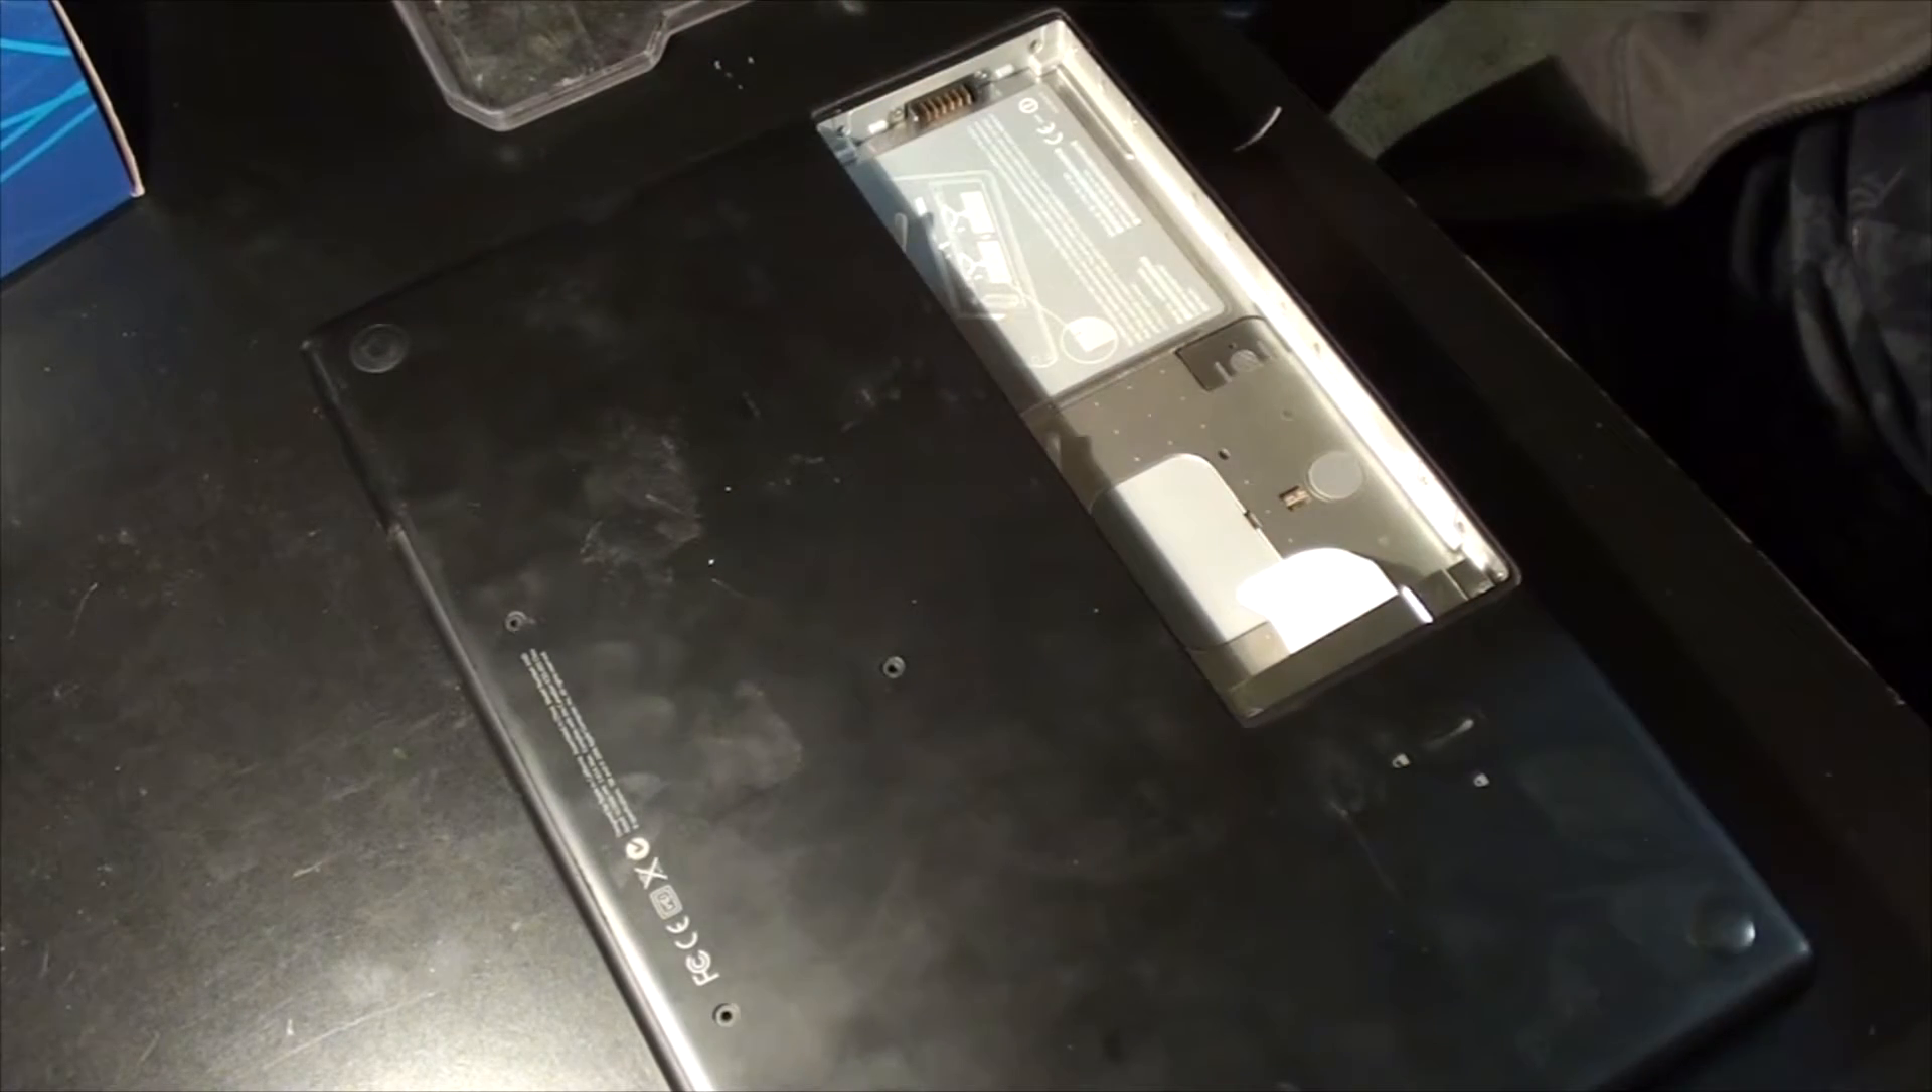So I've actually already got the battery out.